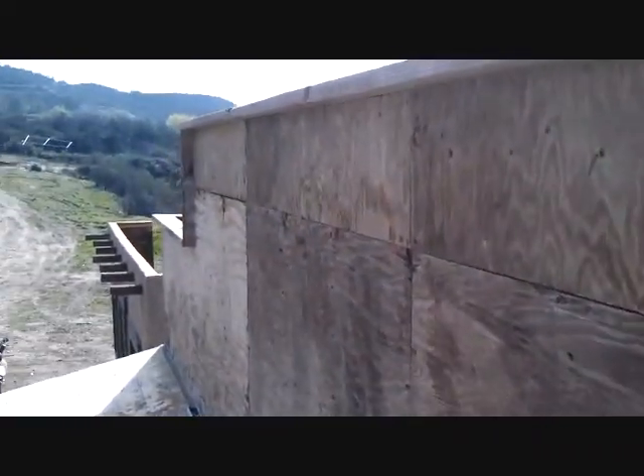I got the top cap all finished that is on.